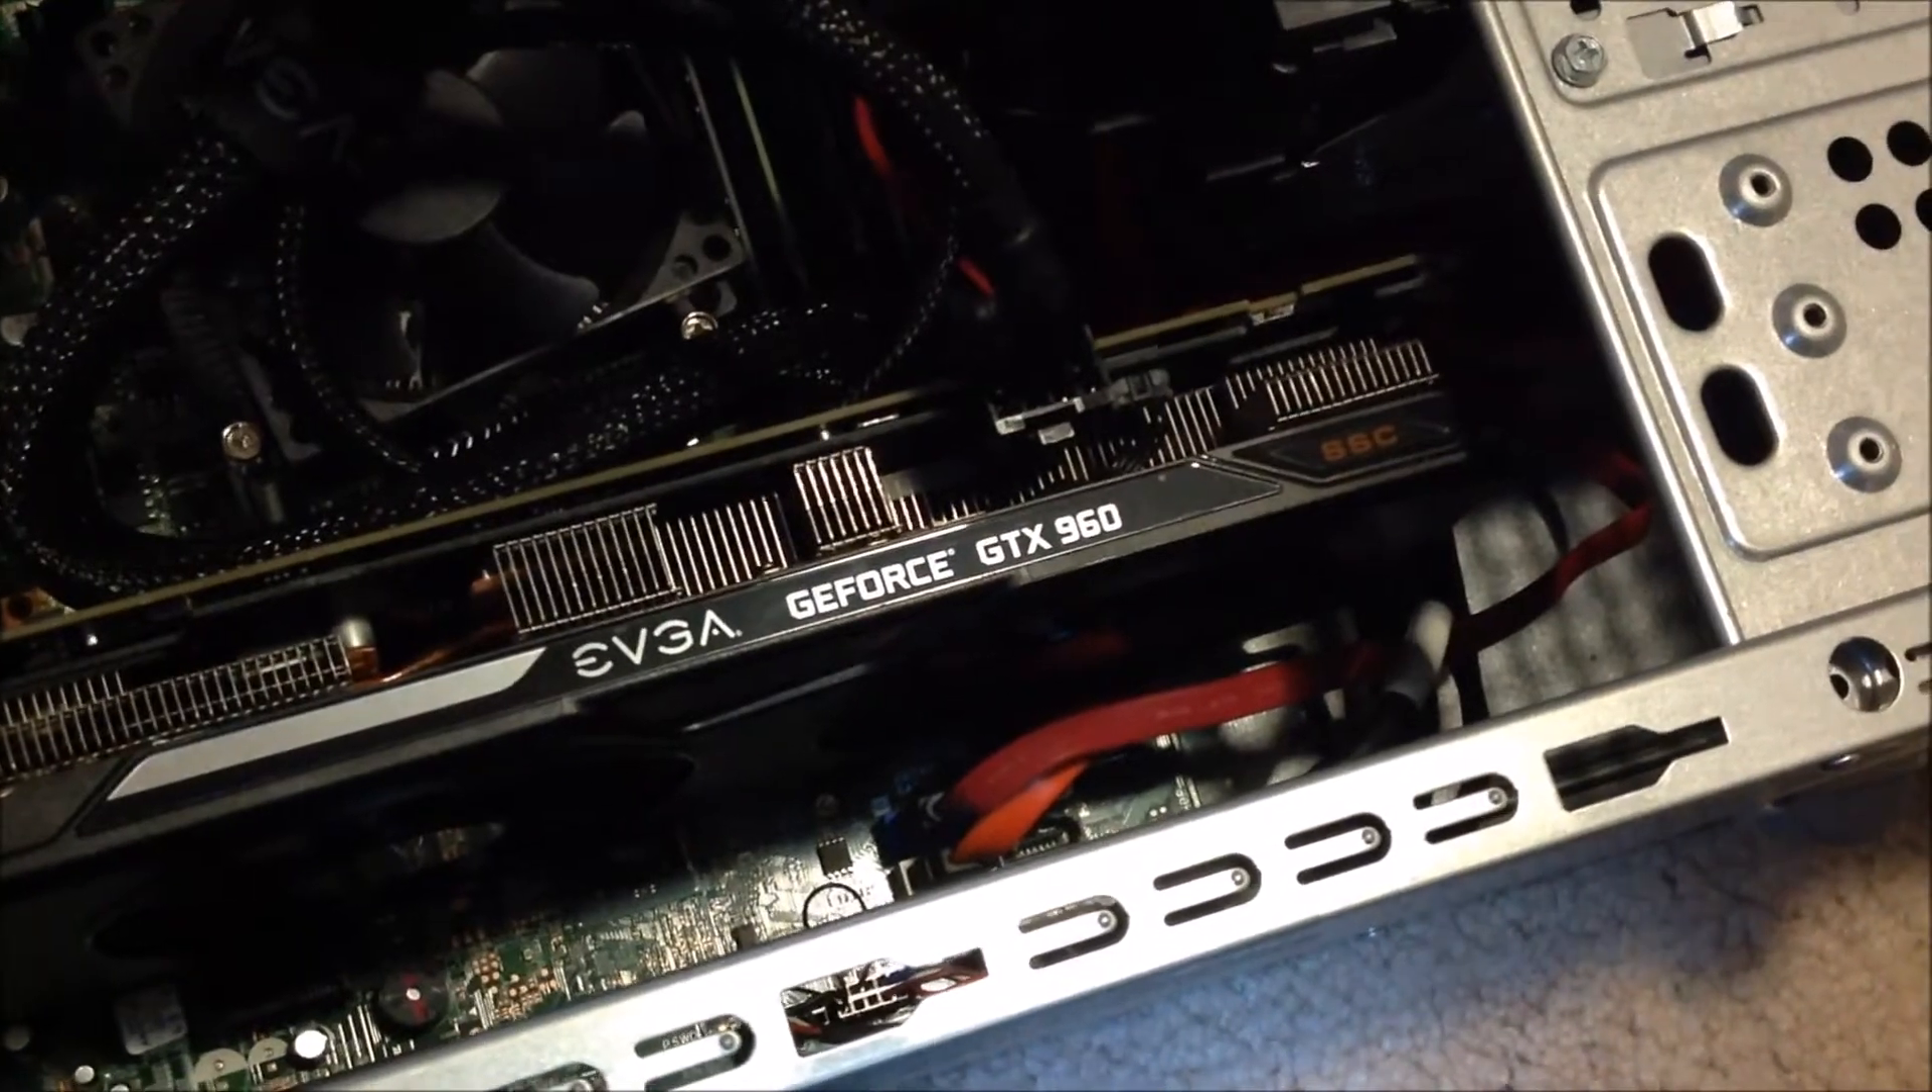So I've got the video card installed.